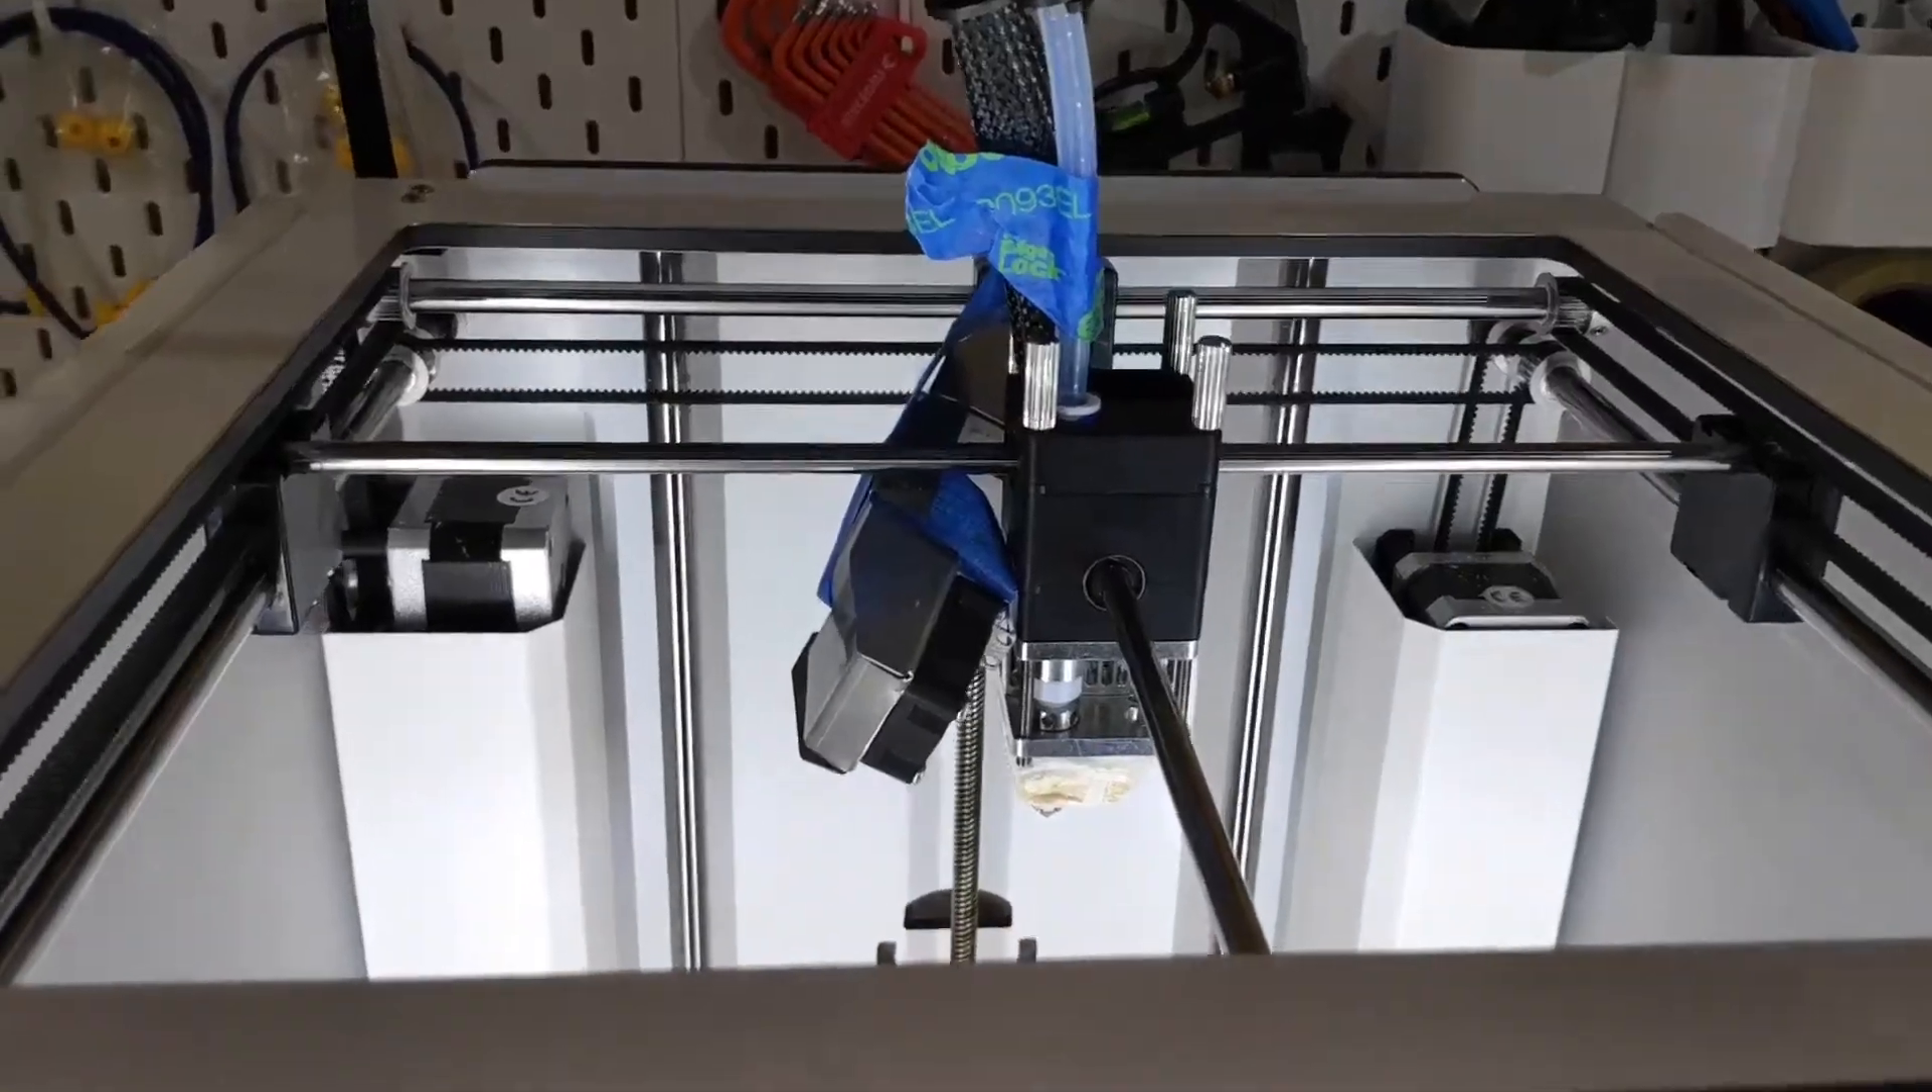So we've taped up the fan shroud while it's still connected with some masking tape.